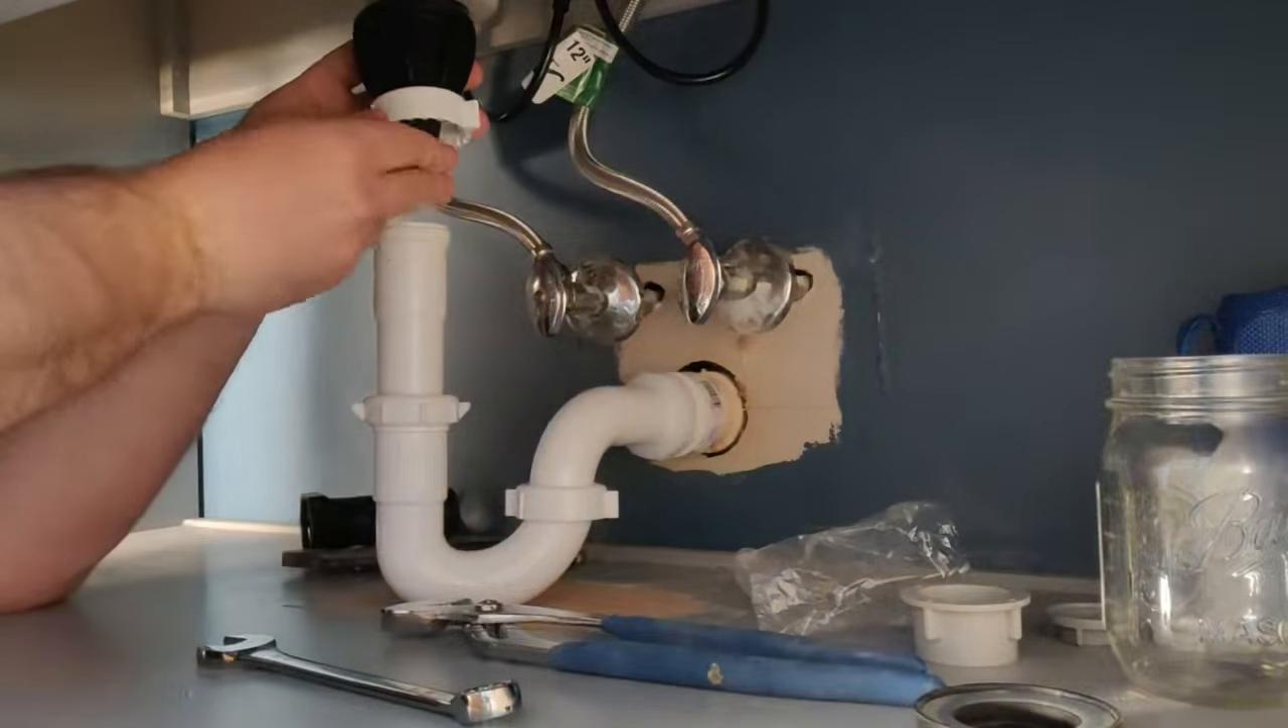As you see I already have the p-trap installed.